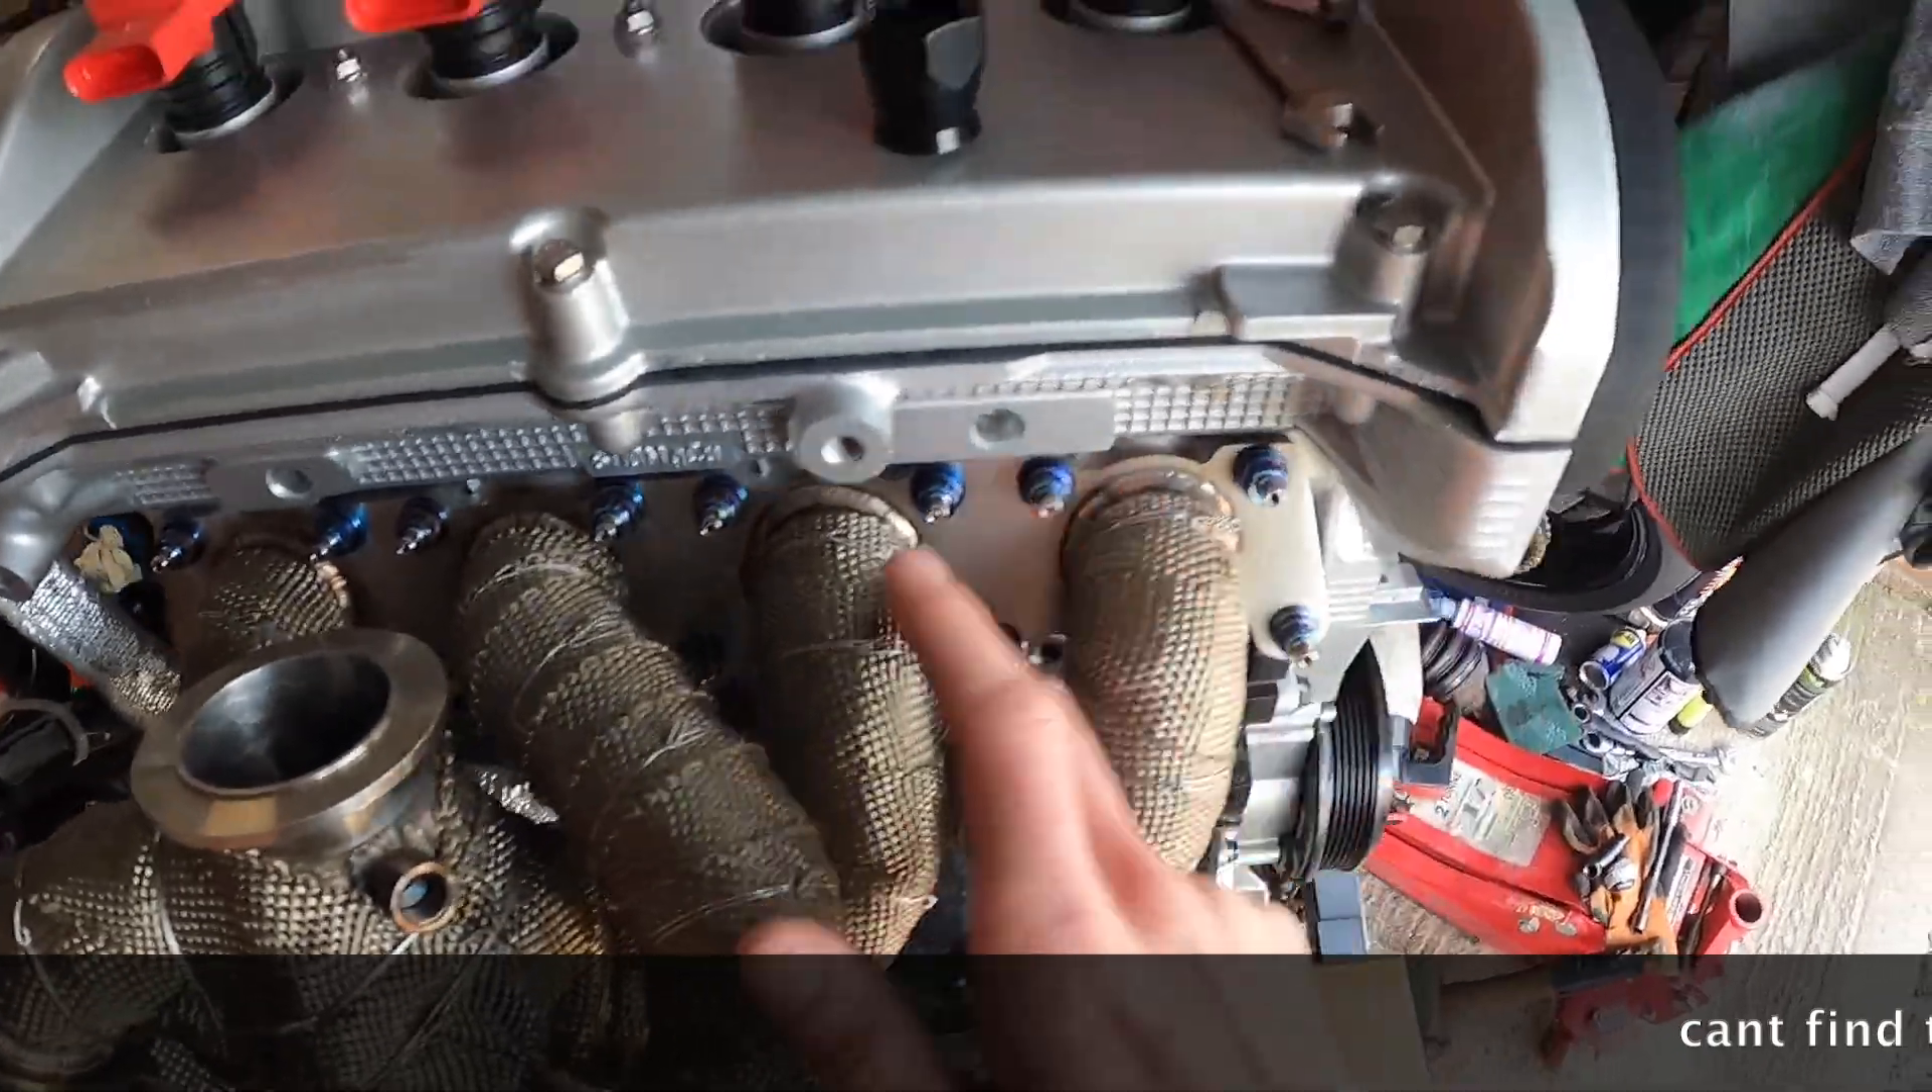So the heat wrap is all done.